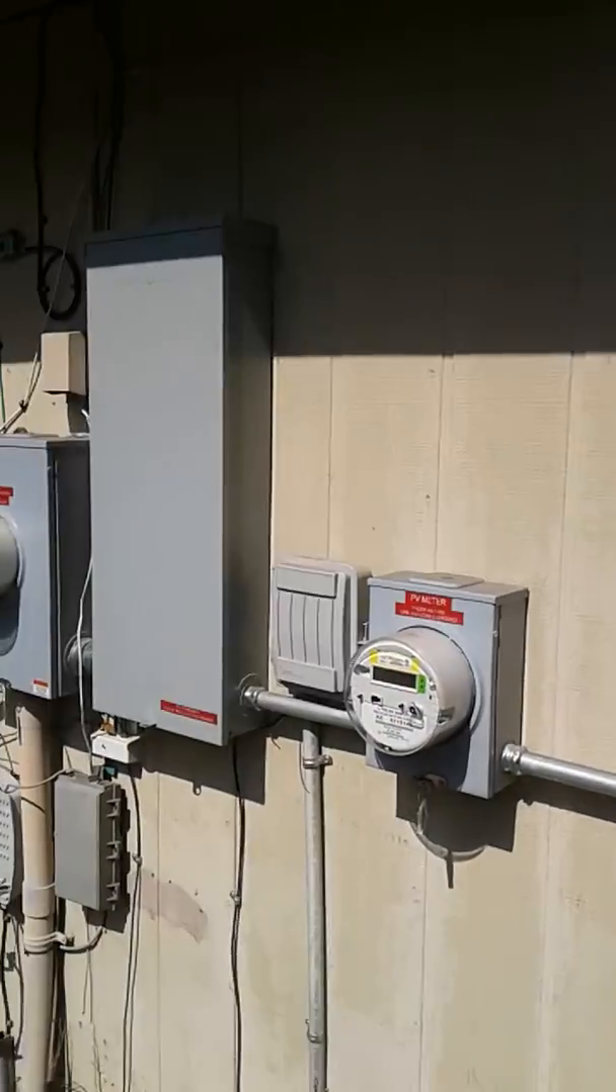I still have to lift all these electrical panels off the side of the wall before I can get to them.